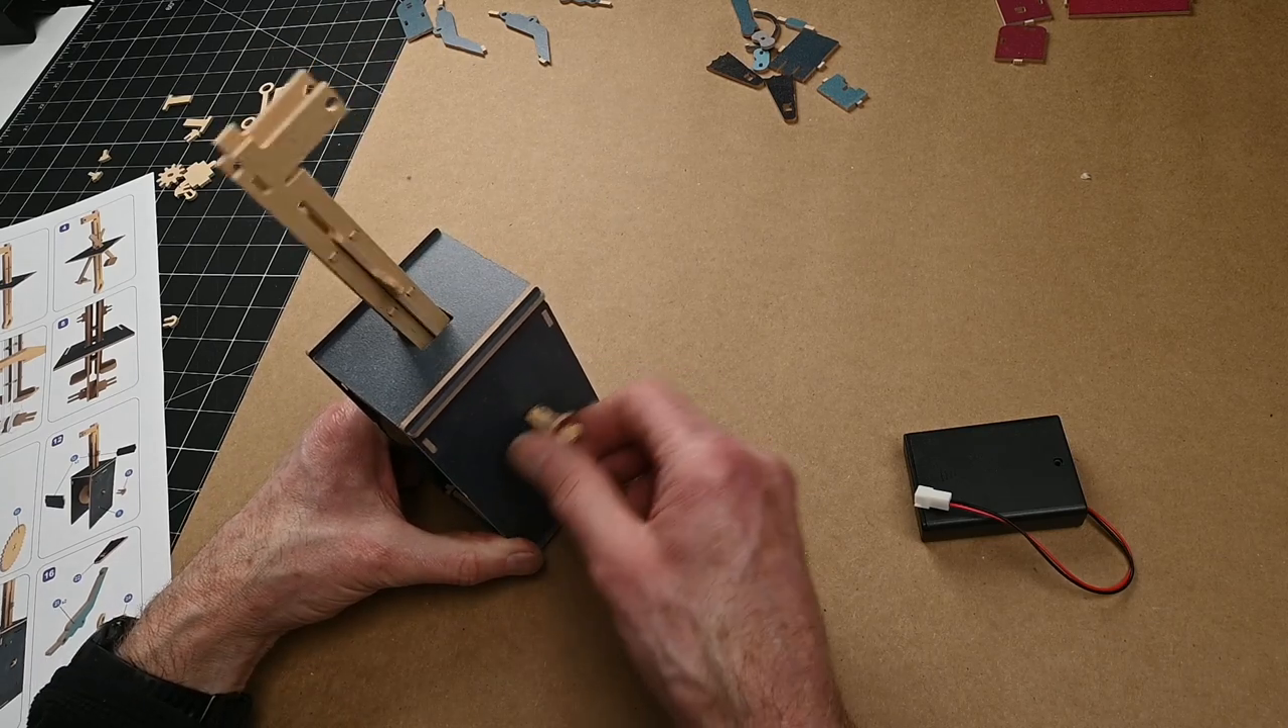So that's the box made.